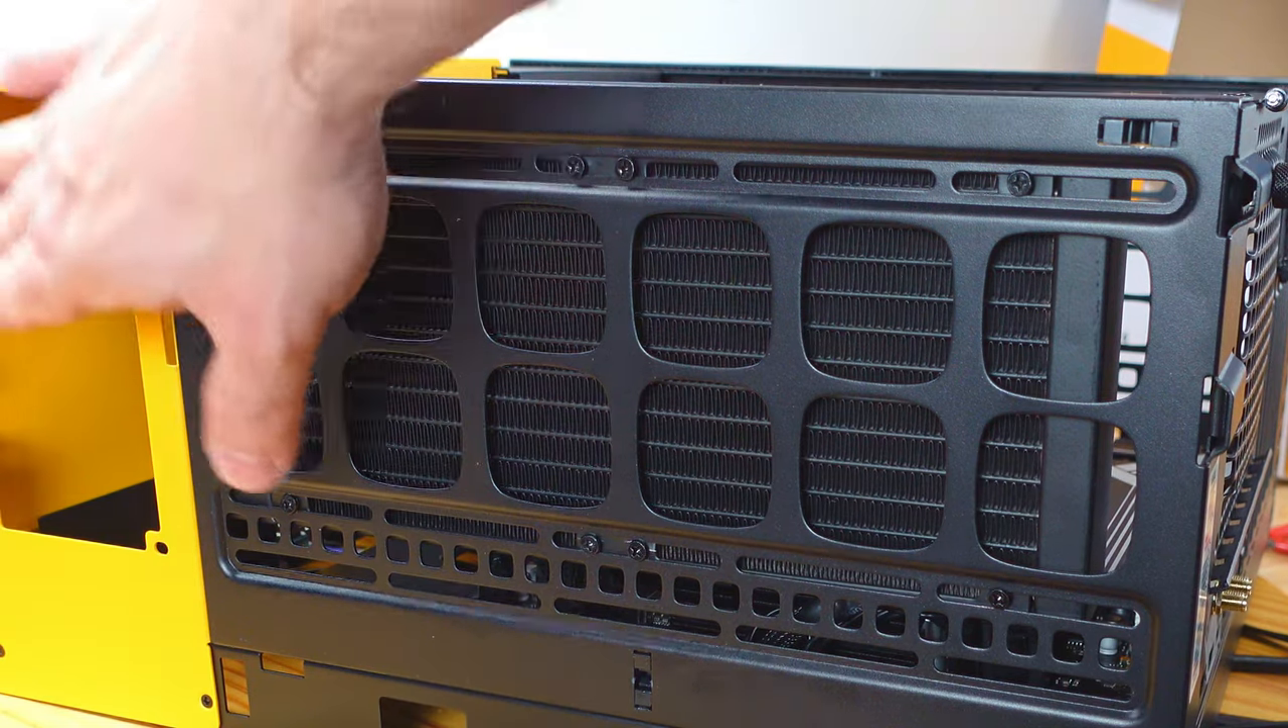Now we have the radiator in place.